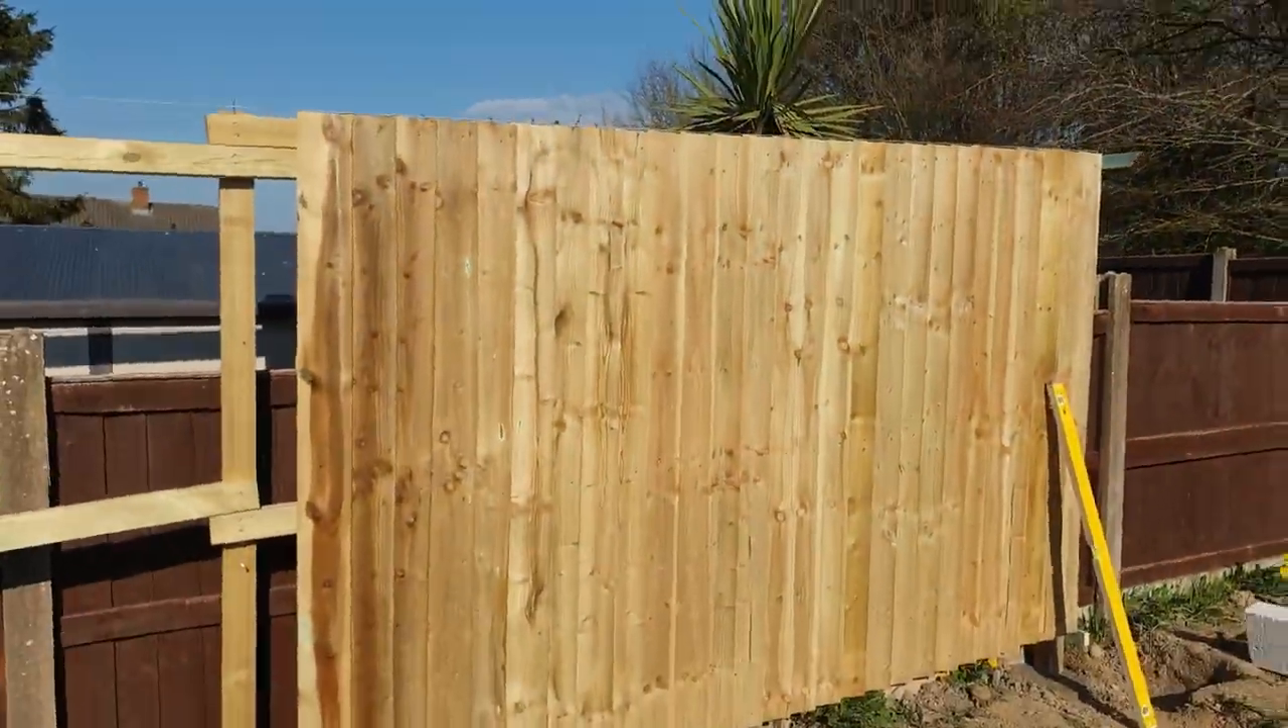It's got a gap underneath the fence.